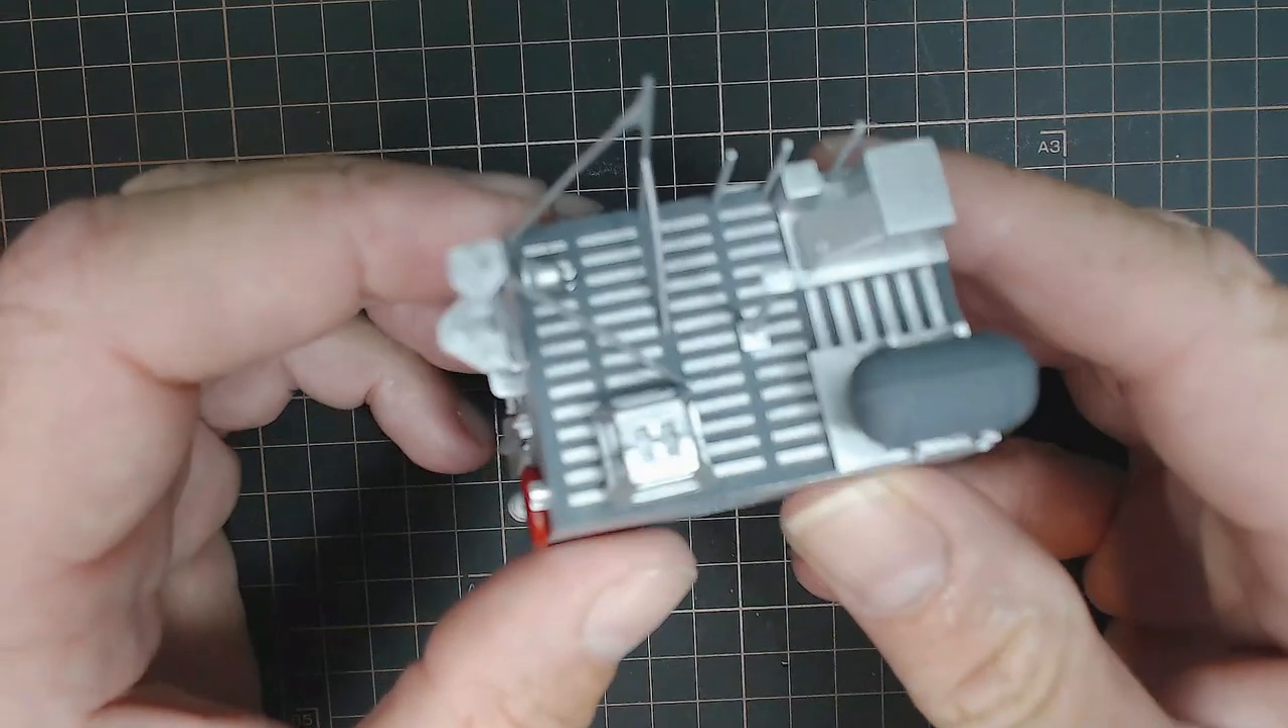We've got lots of aerials on there and what looks like a sort of a mast area so it's all done on the front here.